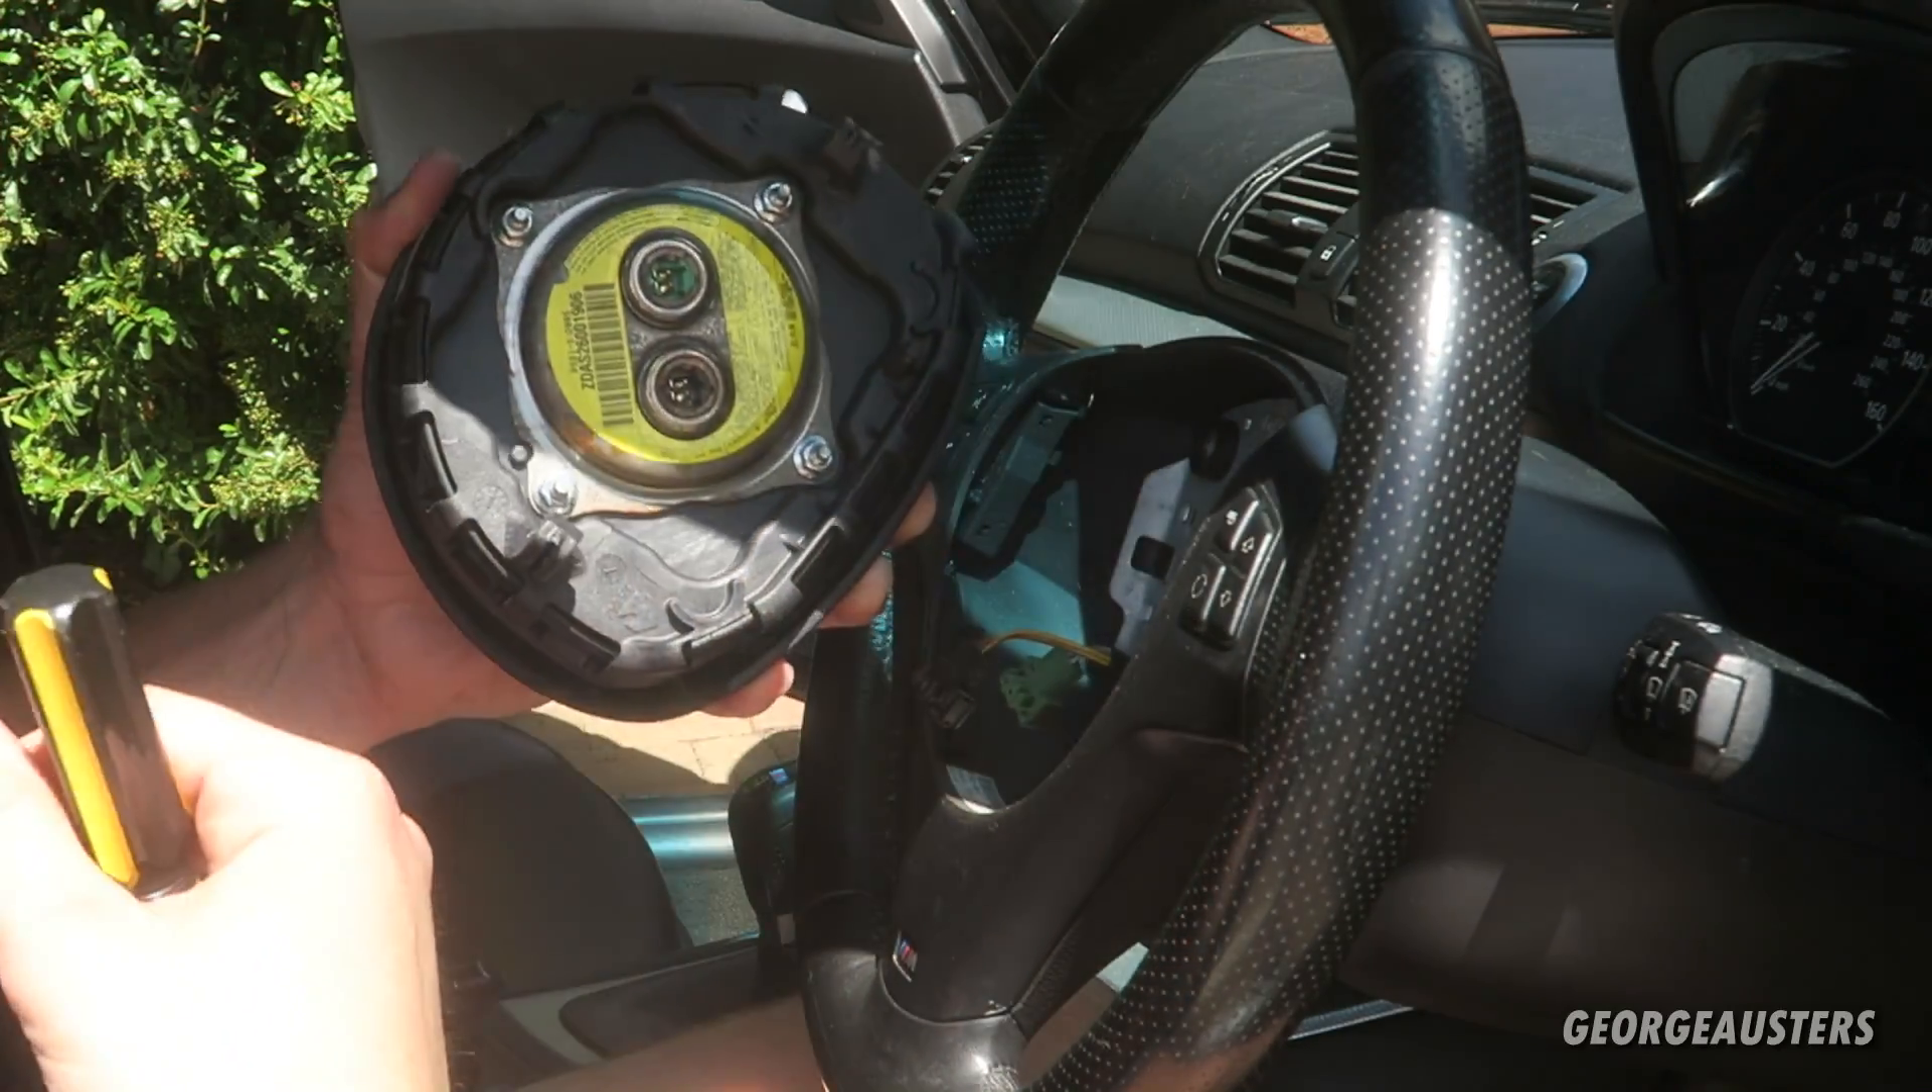There we go that's the airbag removed.